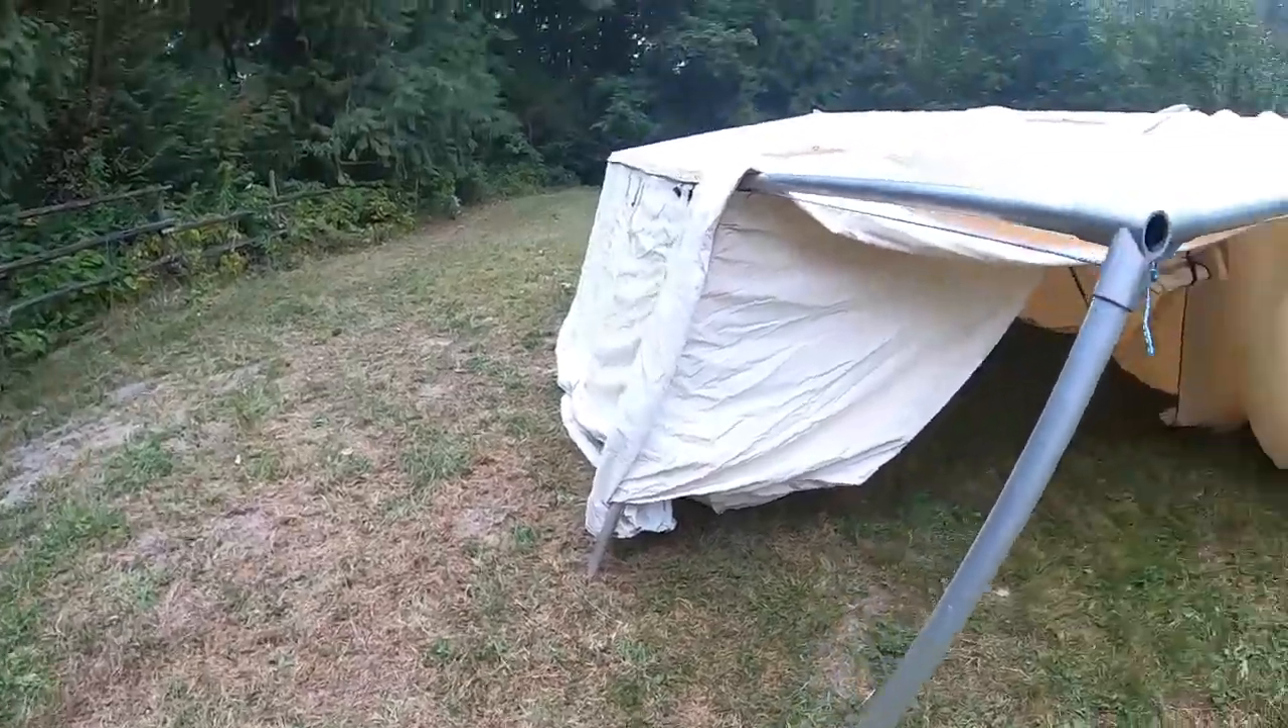Okay, so the canvas is partially put on and I'm just going to show you this because it does have the canopy, it has holes underneath the fabric for the front poles to go through.